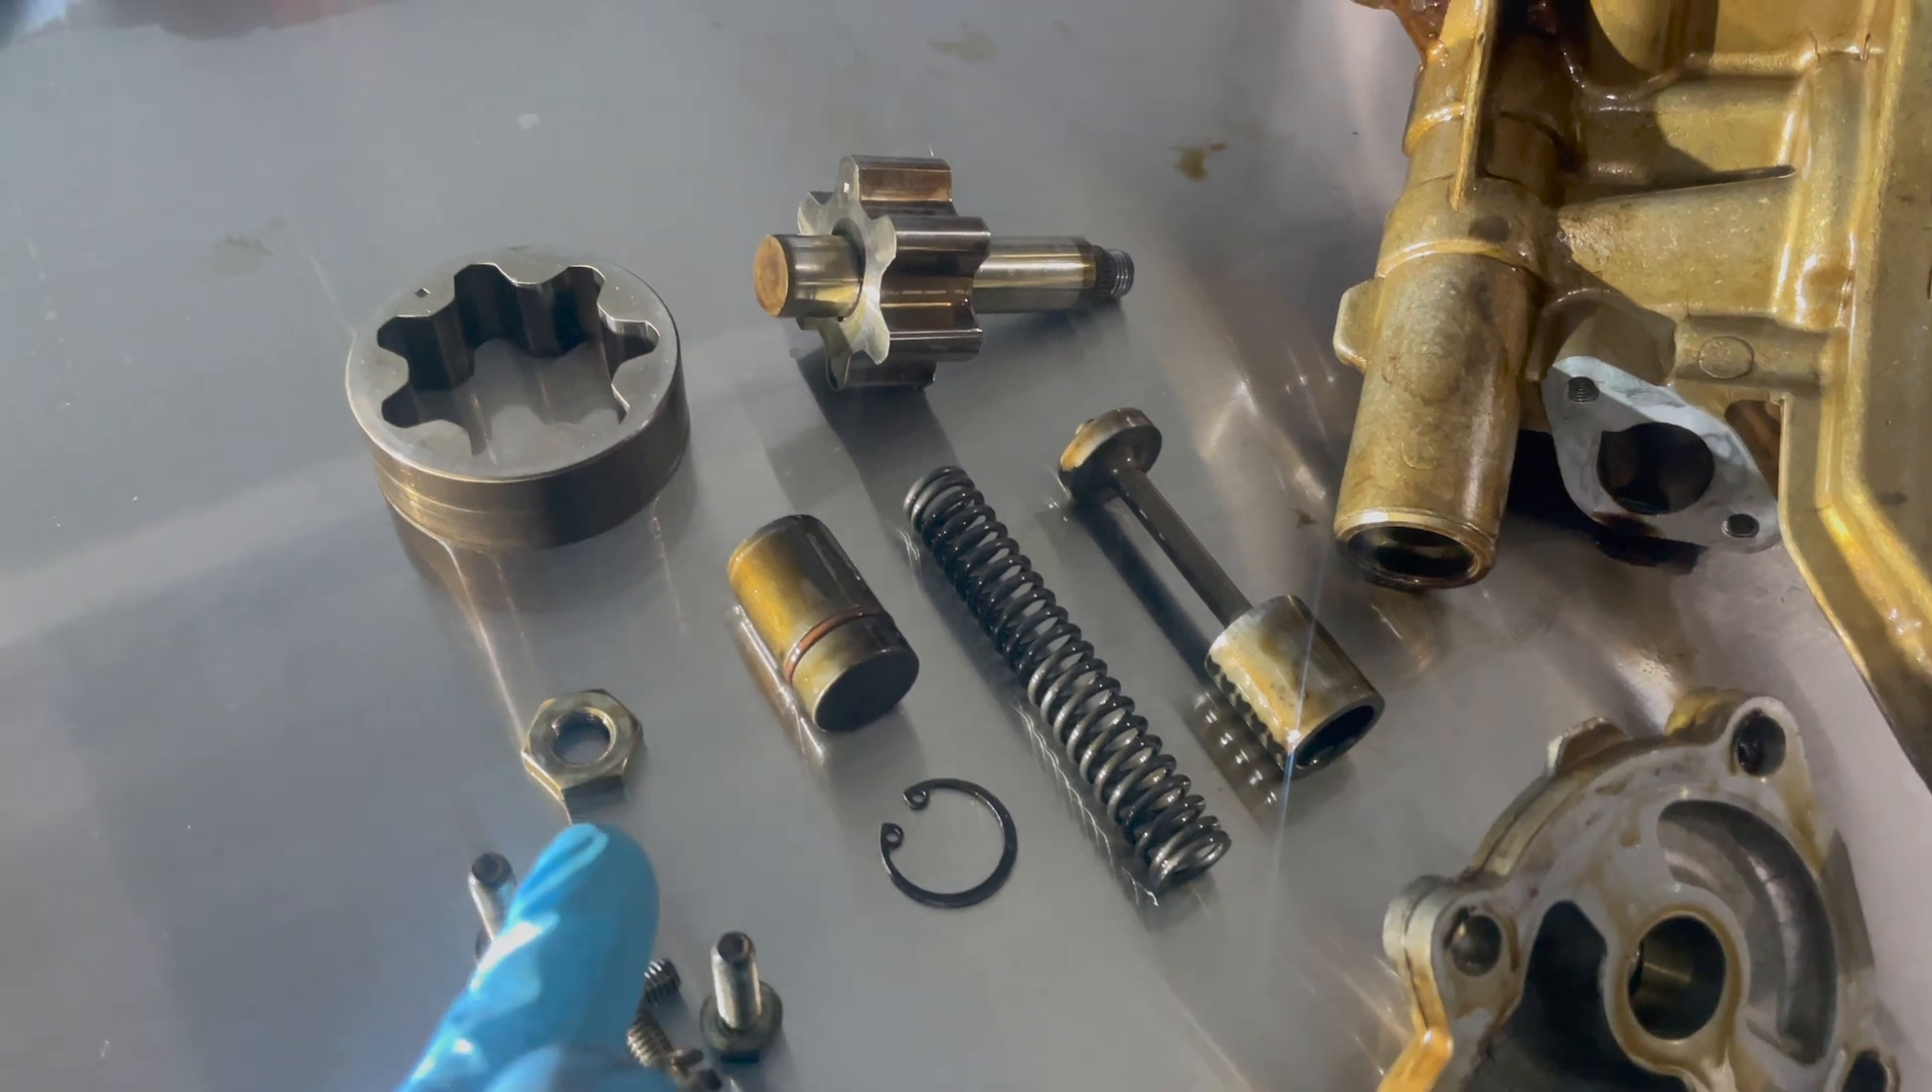Here's the oil pump fully disassembled.